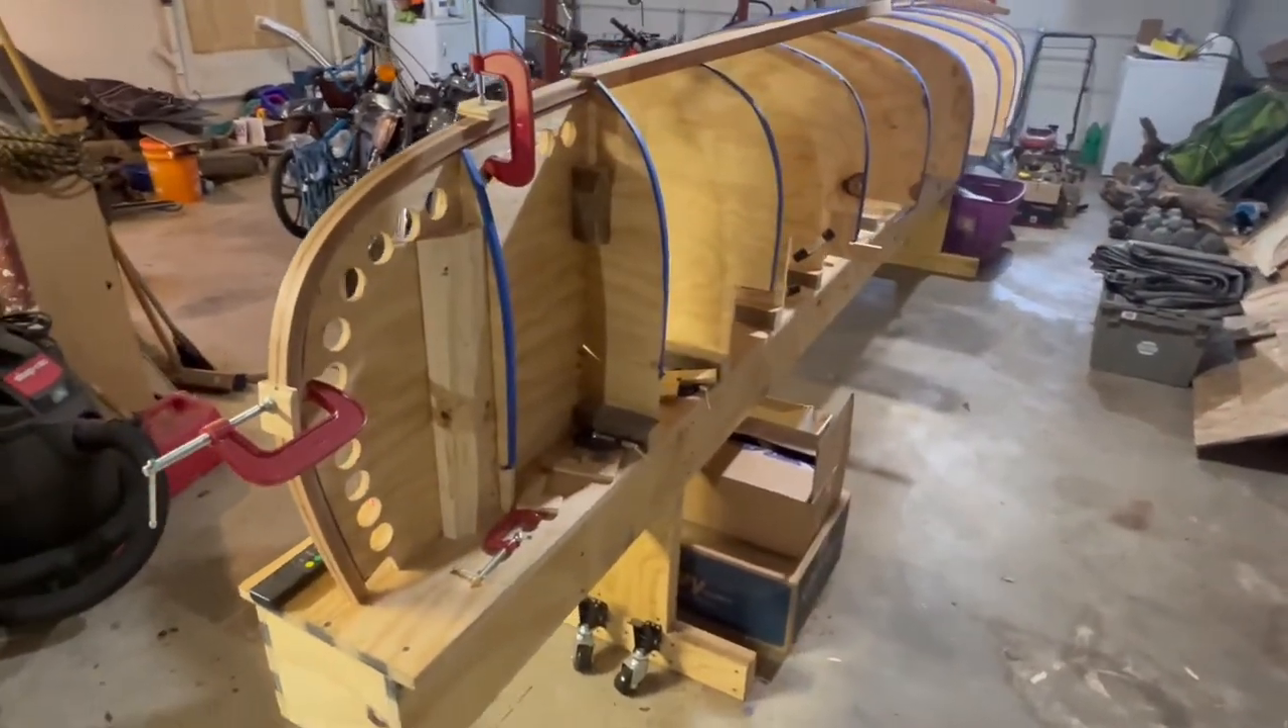So here is the mold attached to the strong back.